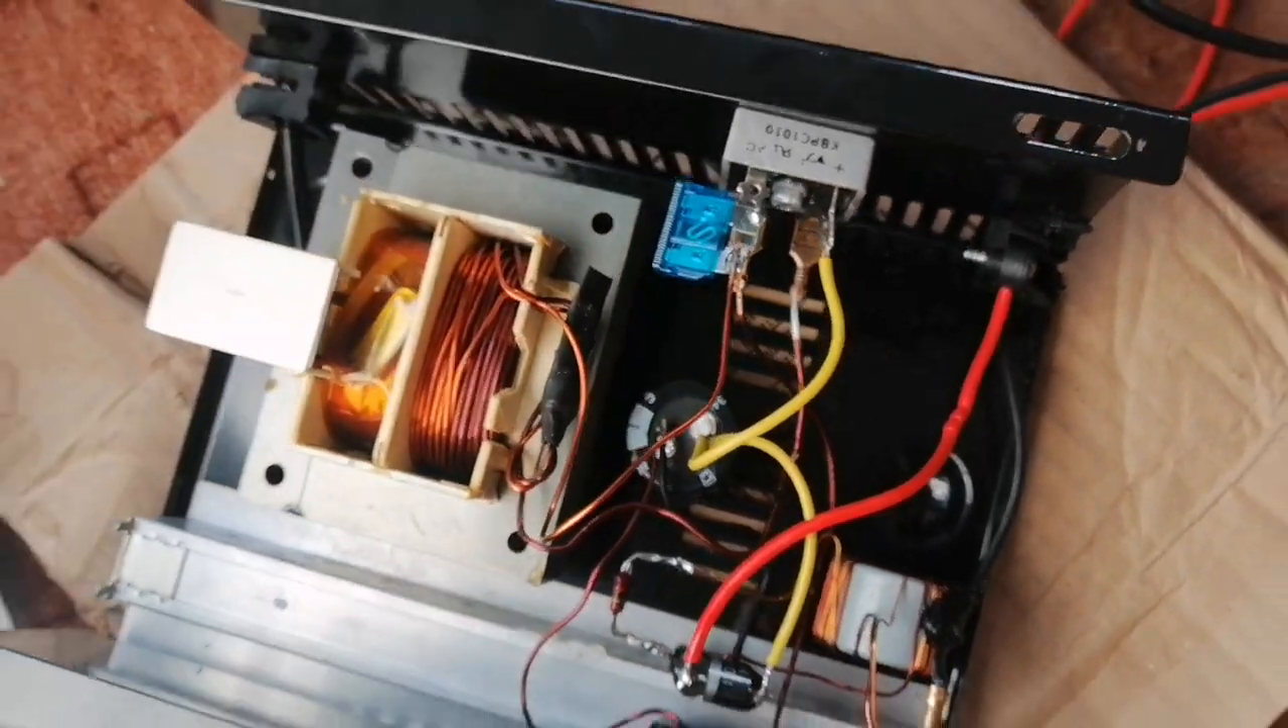So, jetzt ist alles fertig. Der Trafo ist dran.